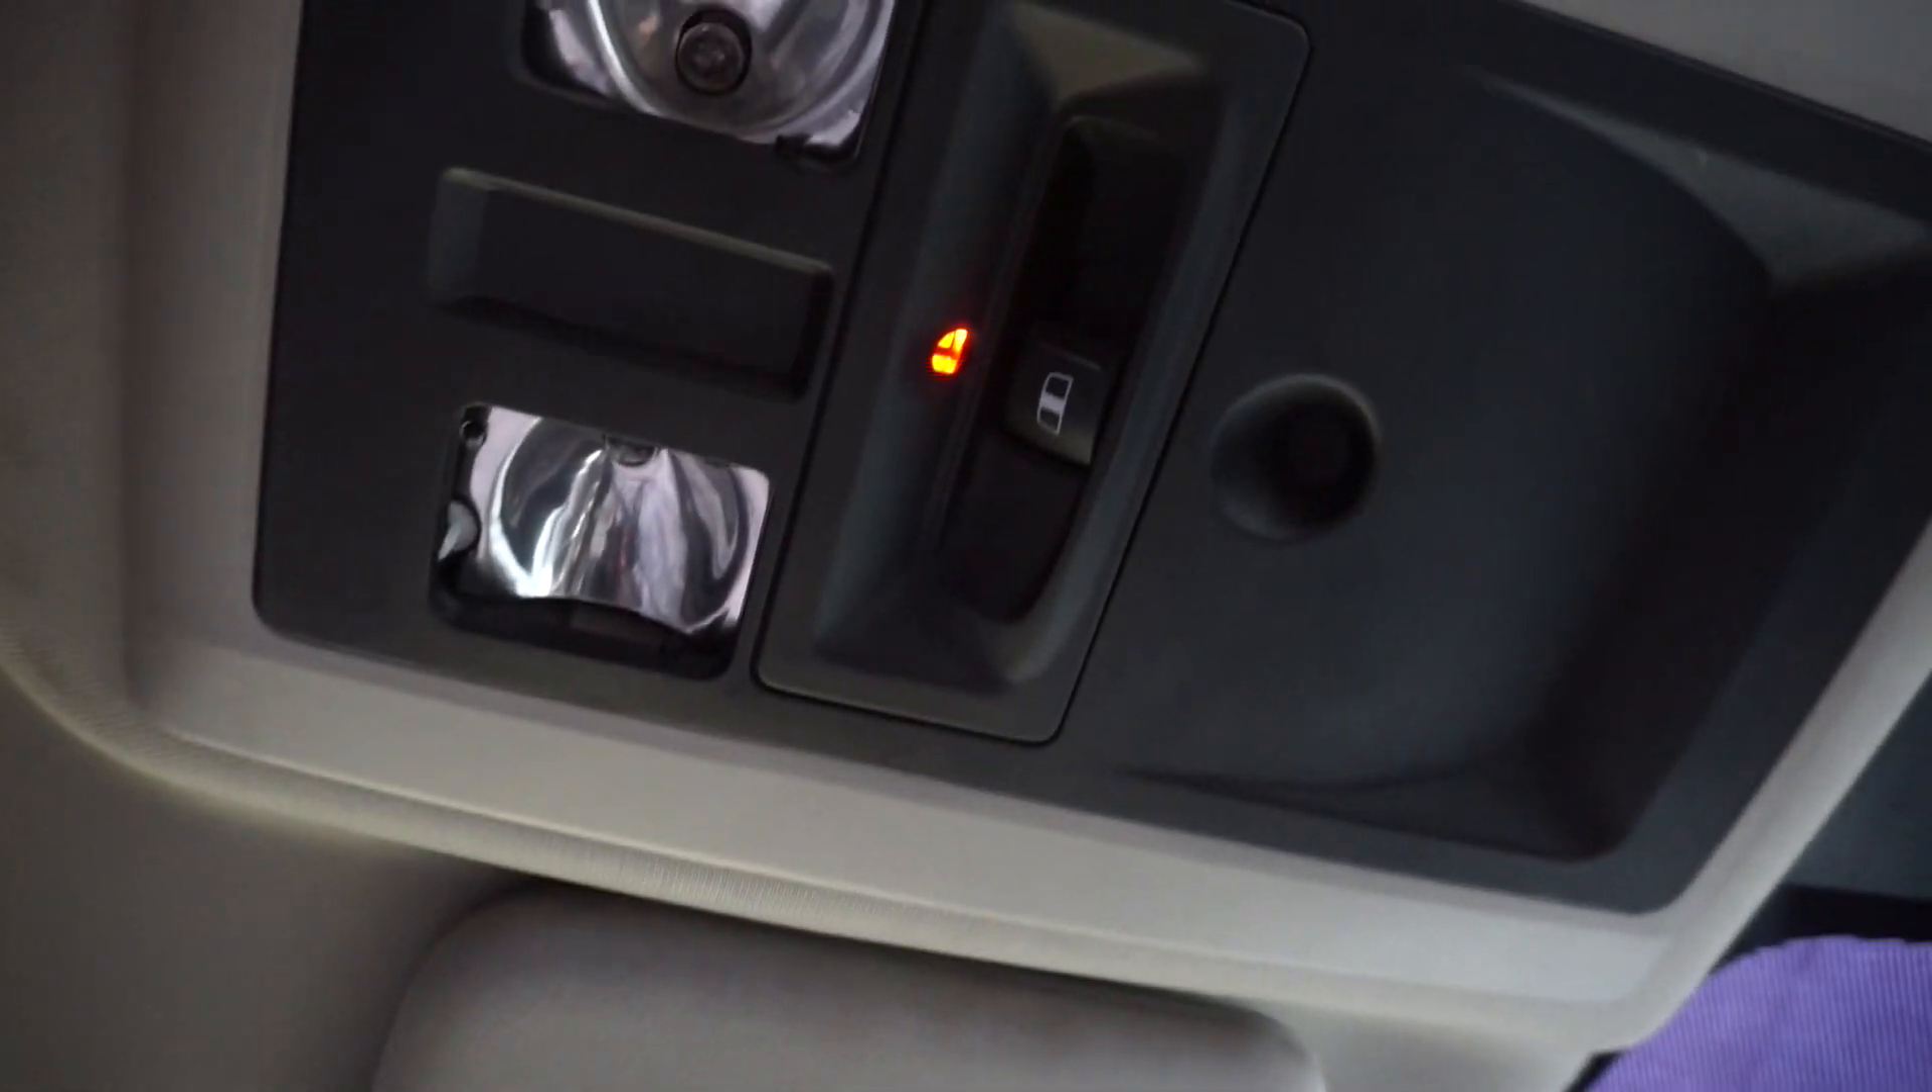All we got to do is put the lenses back on our spot lamps here and clean off my greasy fingerprints.